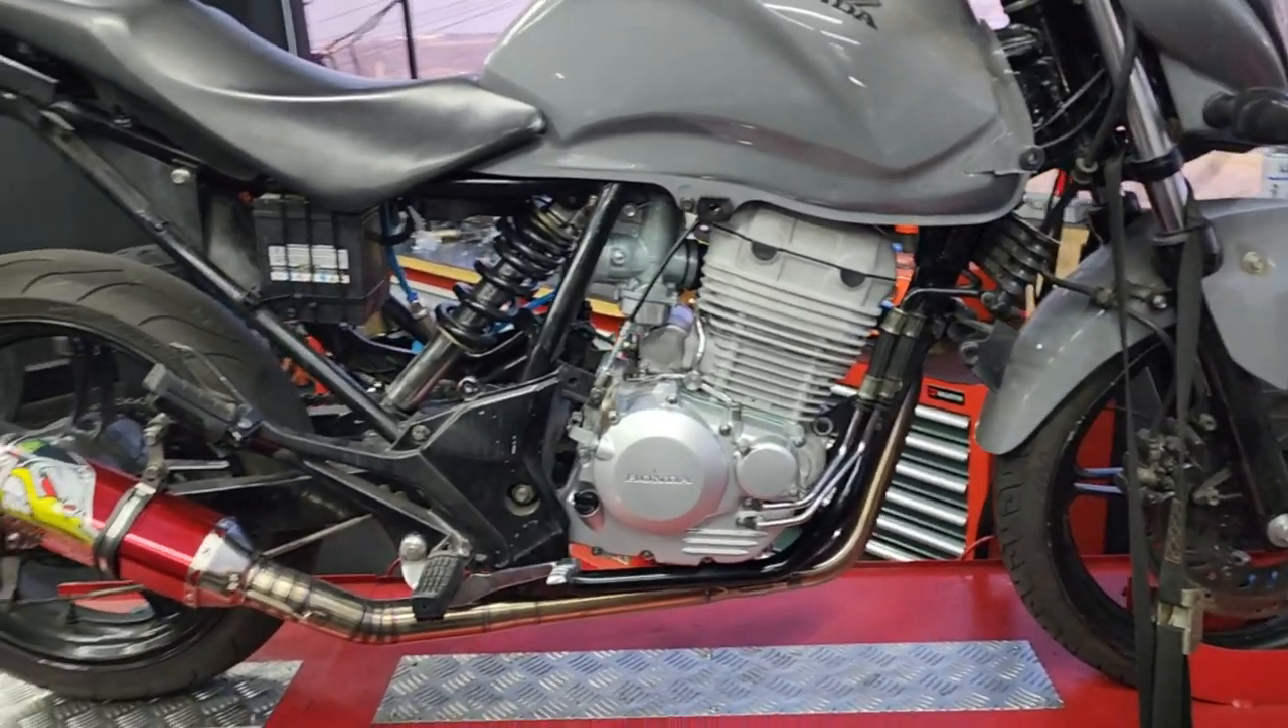O motorzão do Mato Grosso Rapaziada Já tá com o escapamento.